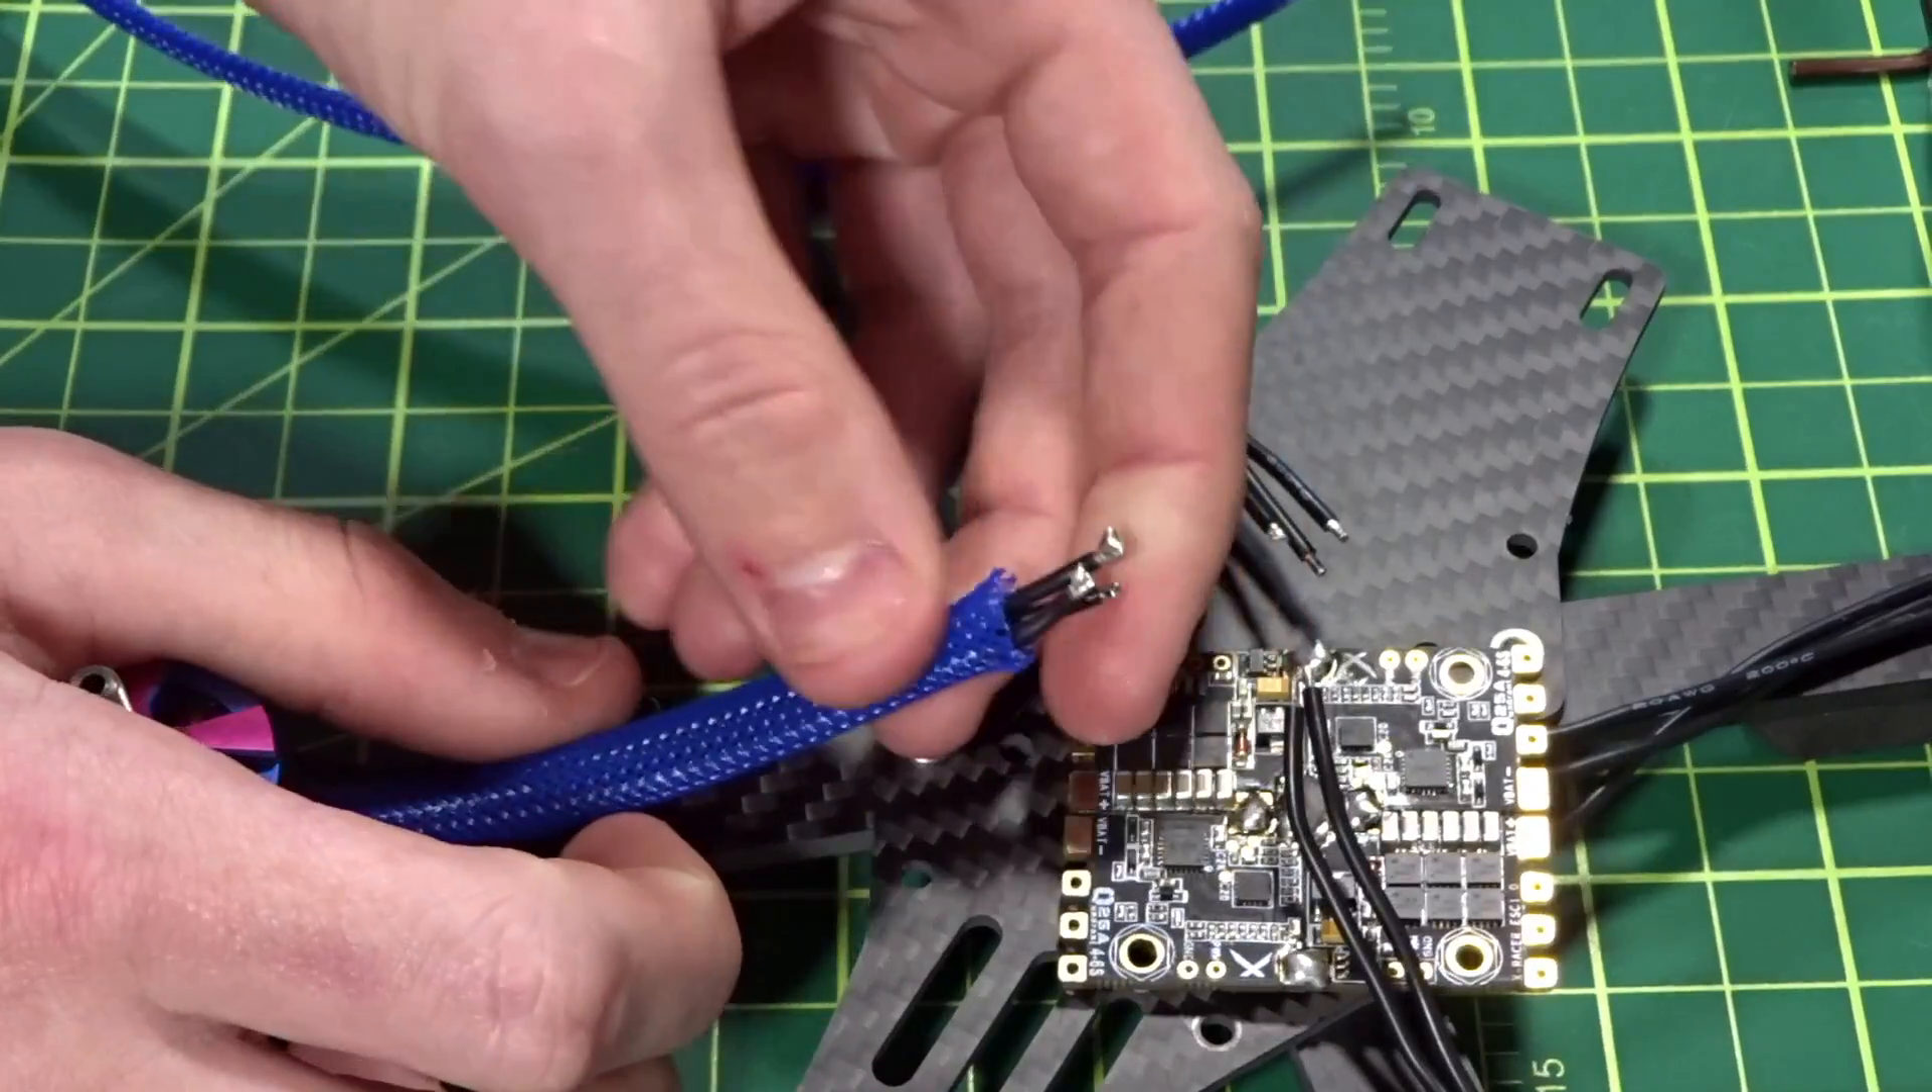There you can see right there's our wires poking through and then we can slide it back down.